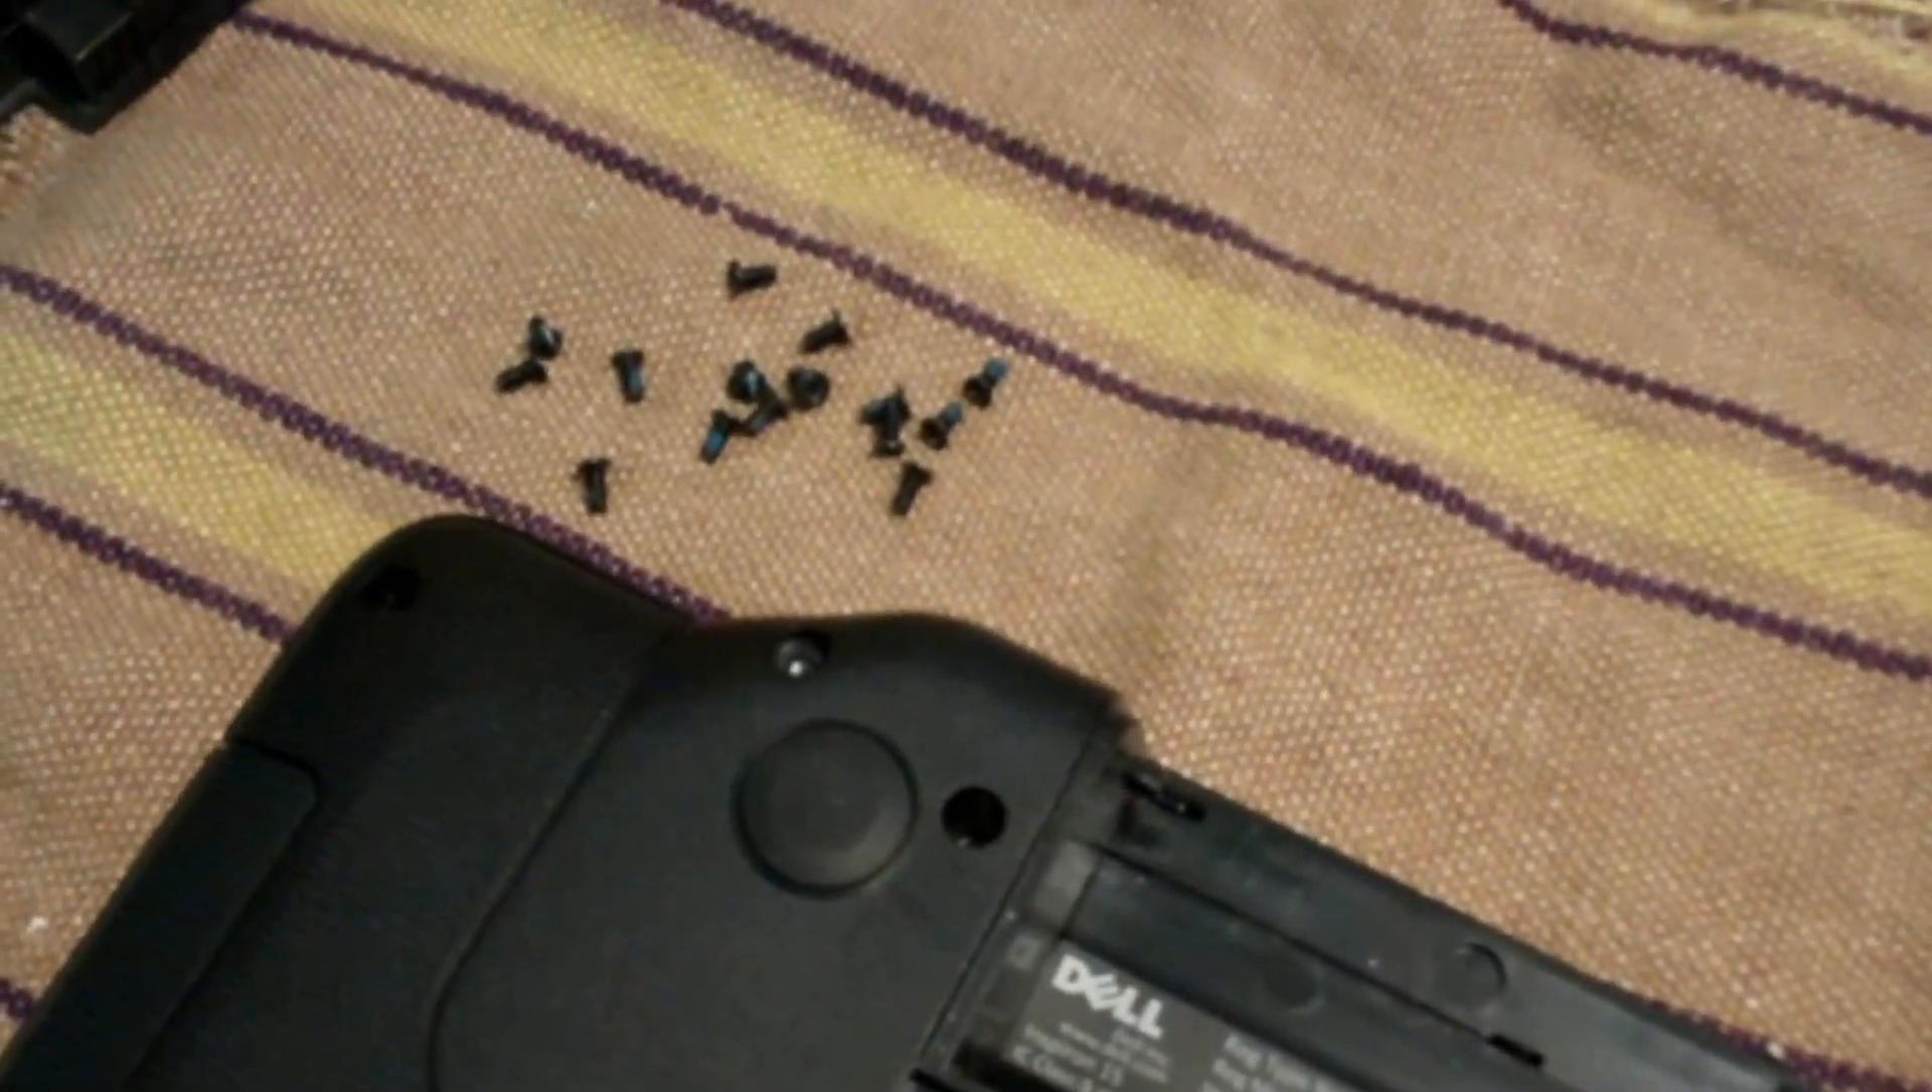Alright so I put all 15 screws in a little pile there and now I can go ahead and flip it back over and open the laptop back up.